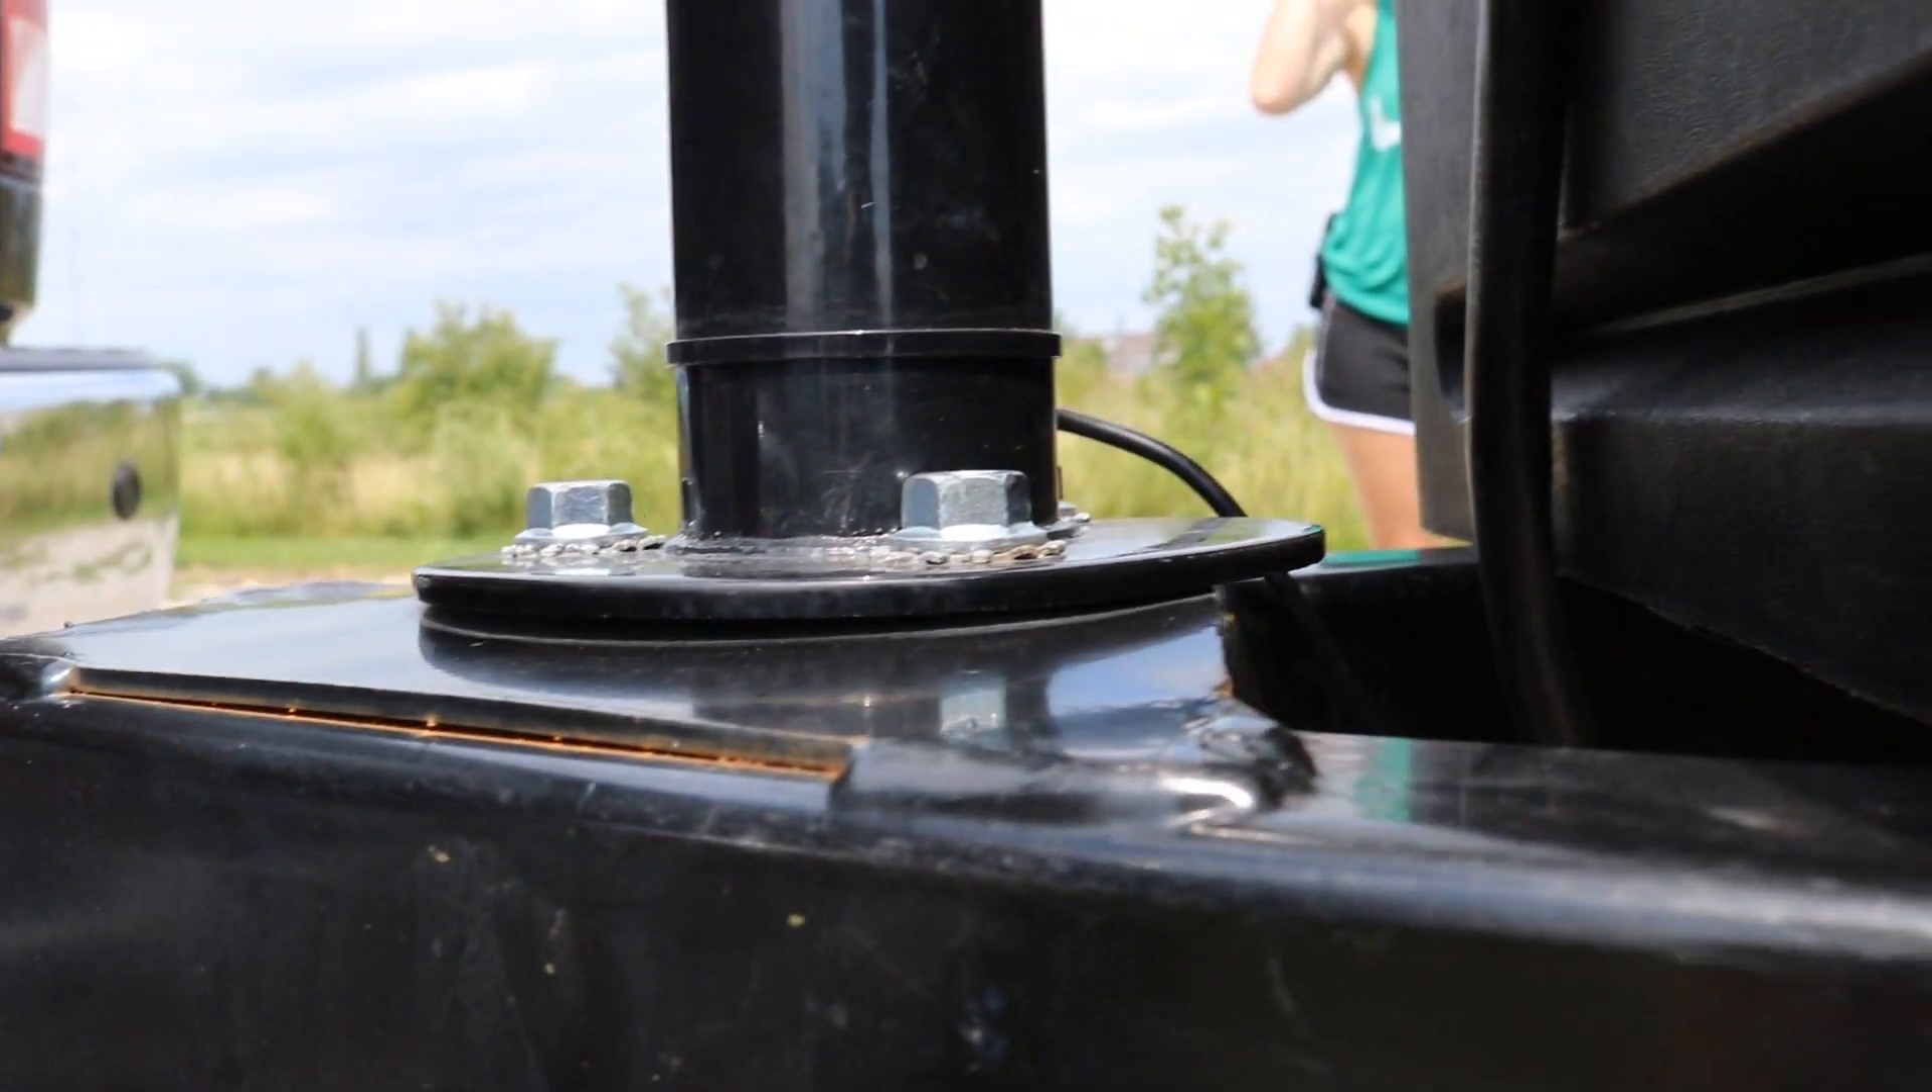And then right along the base of this tongue jack, you've got a gap there too.